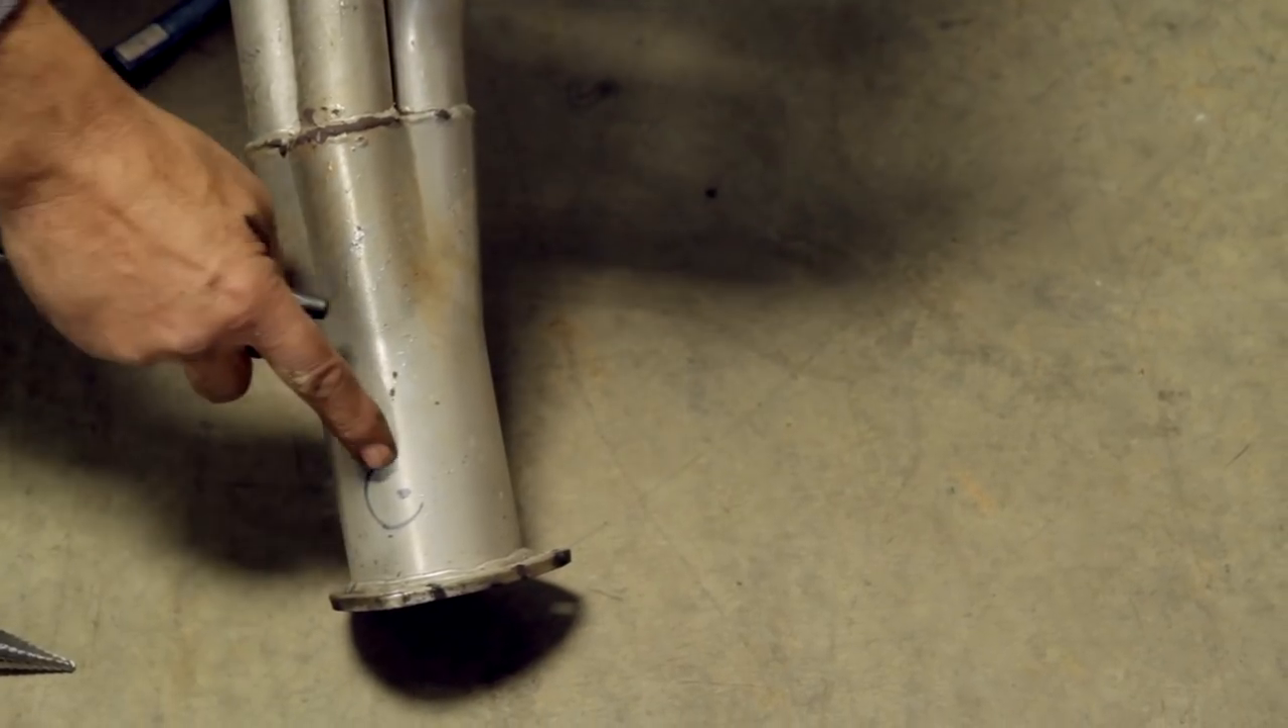All right, well Eric got the header off for us and as you can see he's marked where the bung for the O2 sensor needs to go.